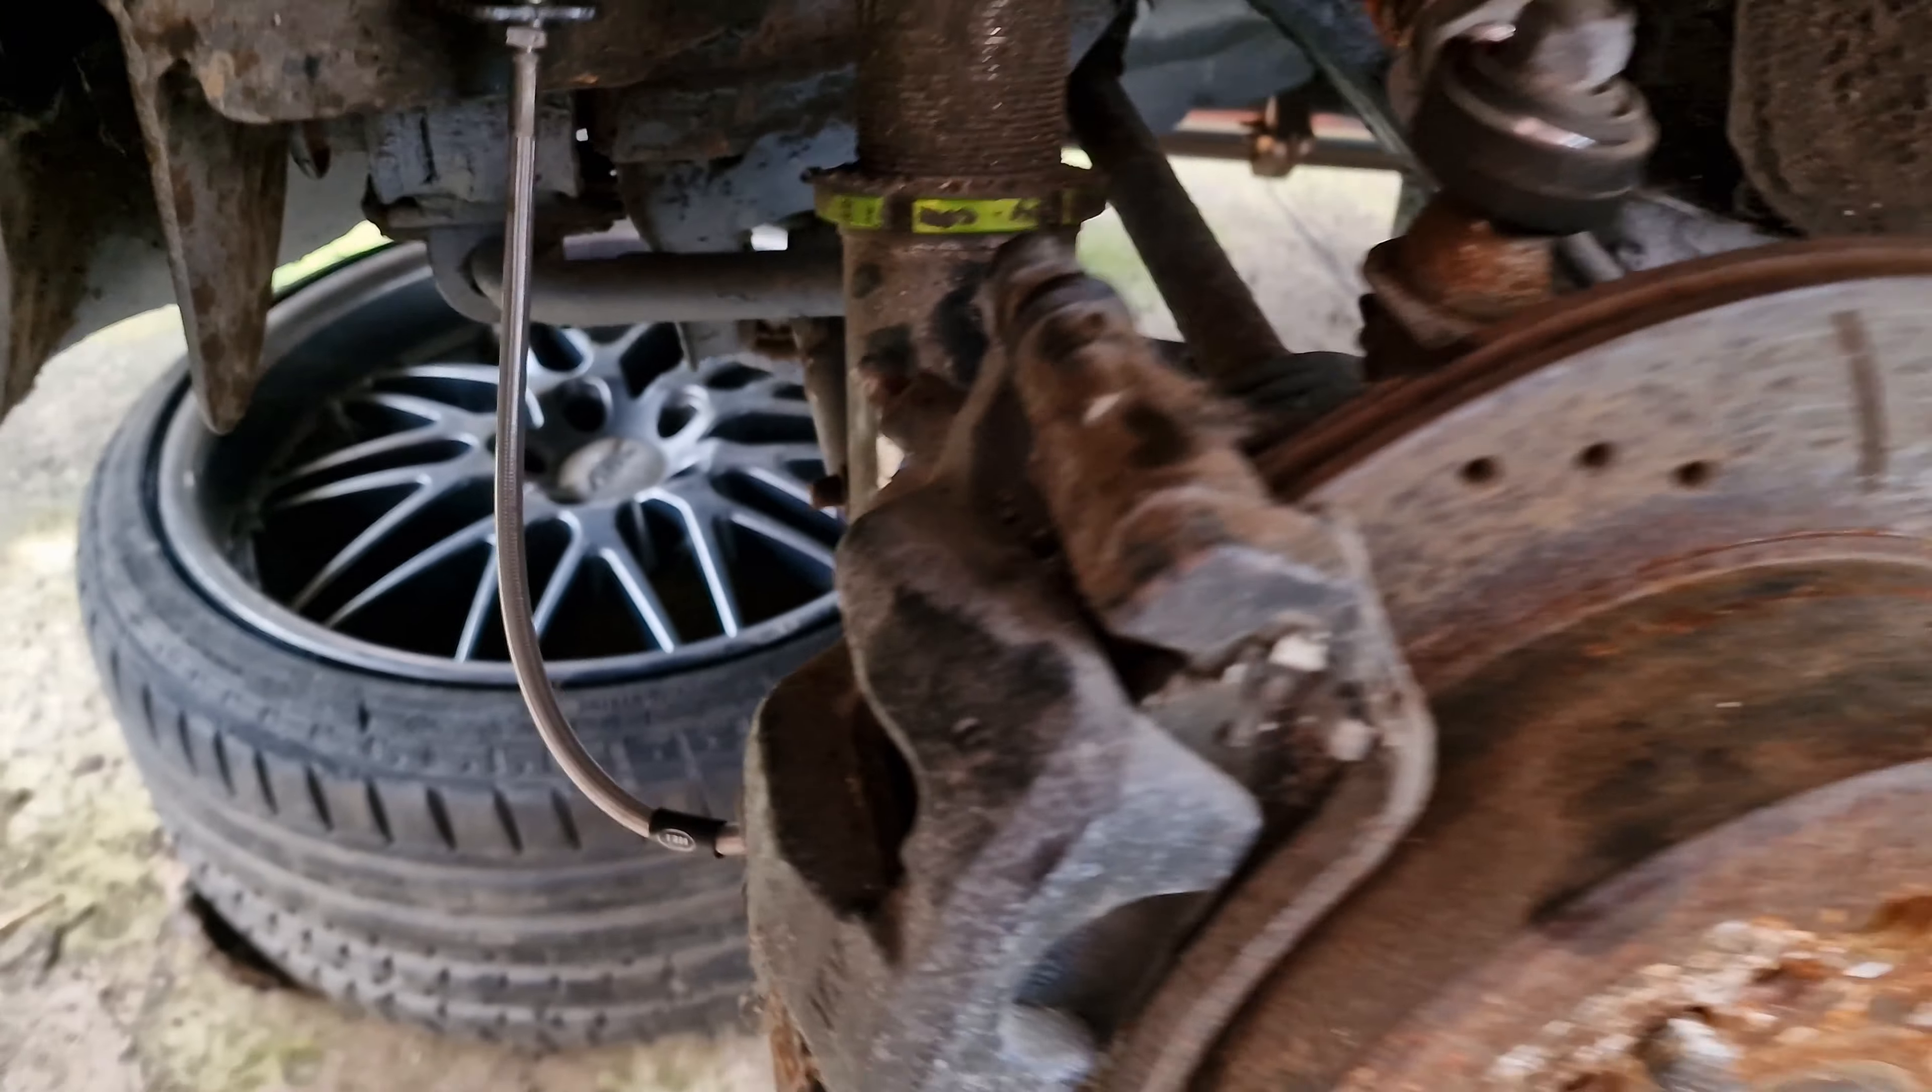So we've got a new brake braided pipe on the rear brake.